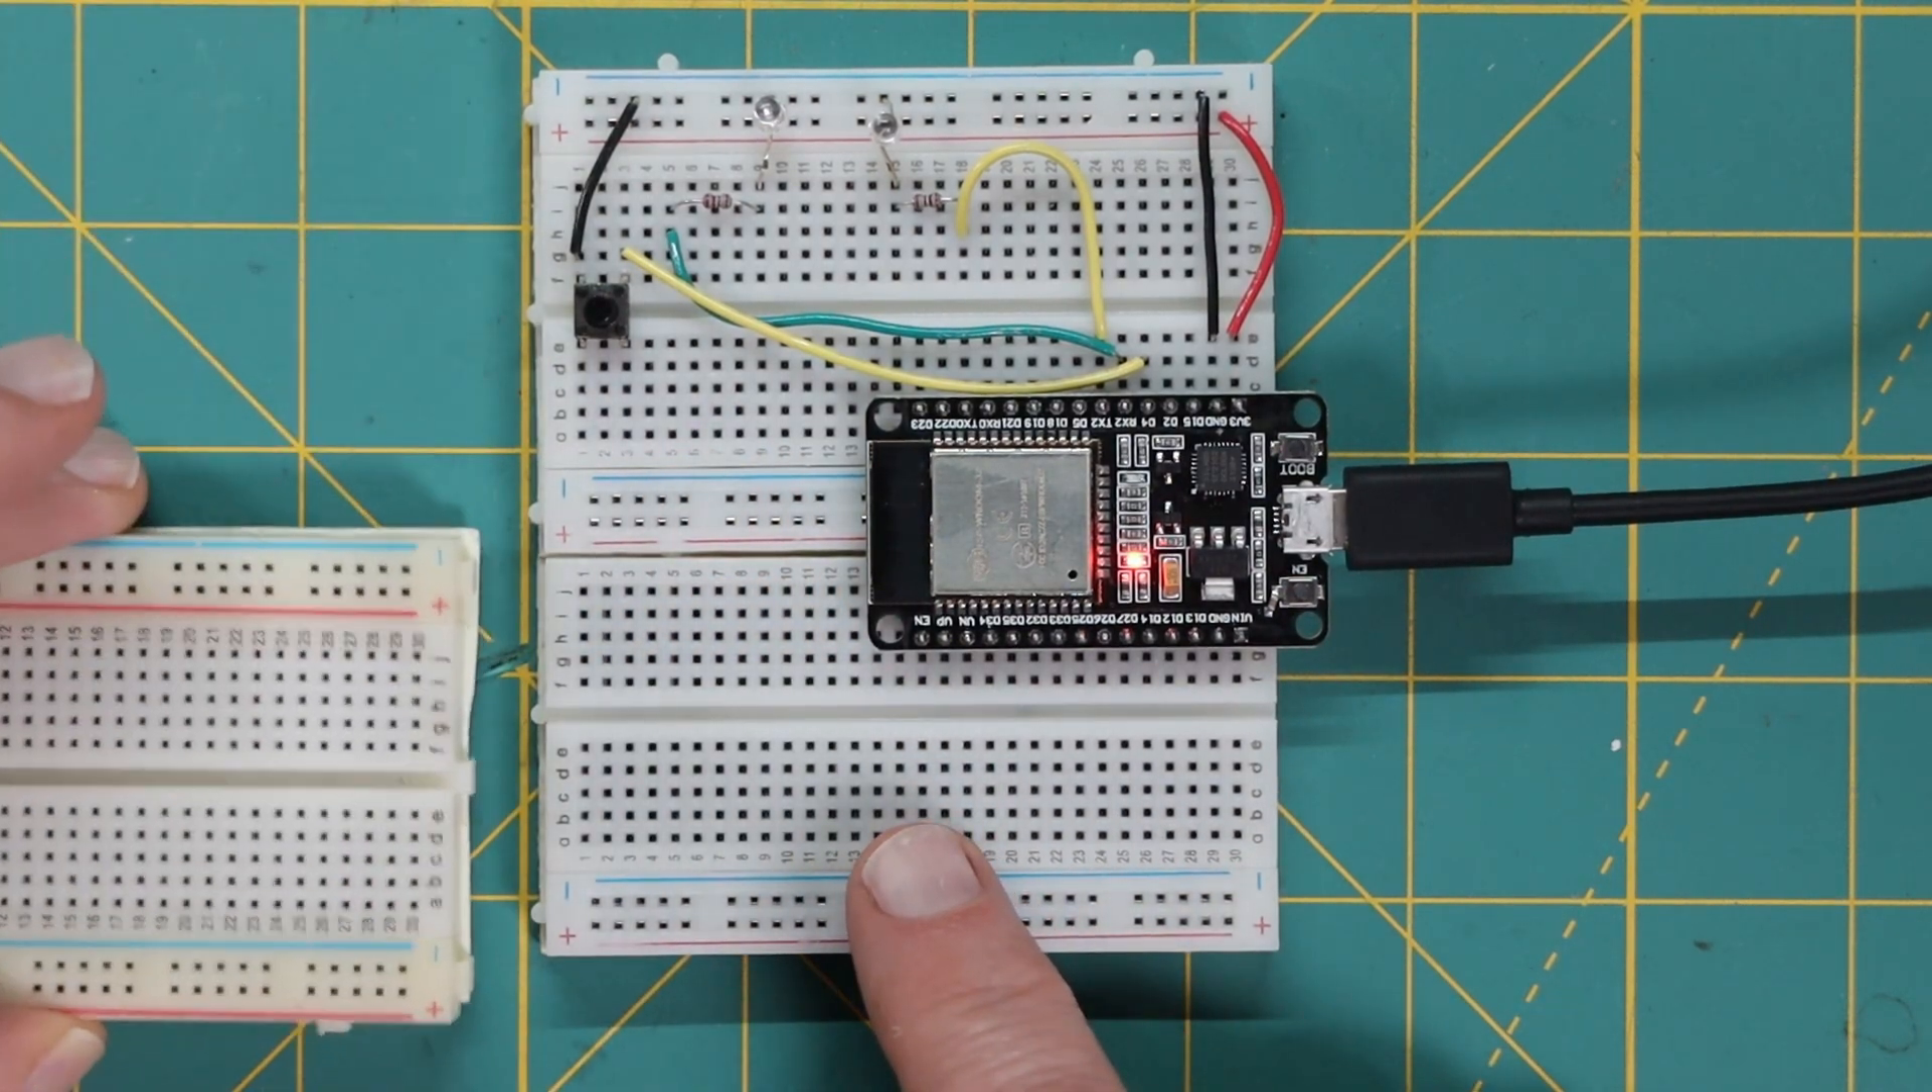What I've done here is I've moved the board to a breadboard.